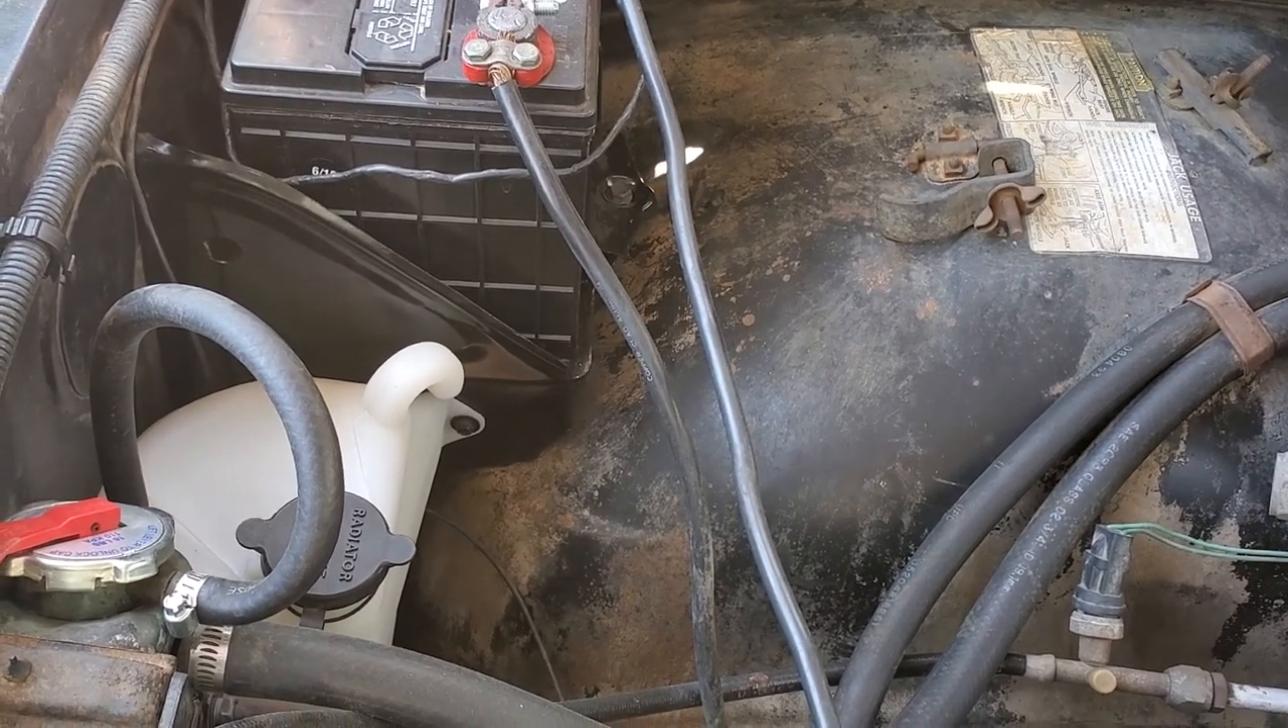And we have got a brand new radiator coolant tank overflow tank there that we've added.